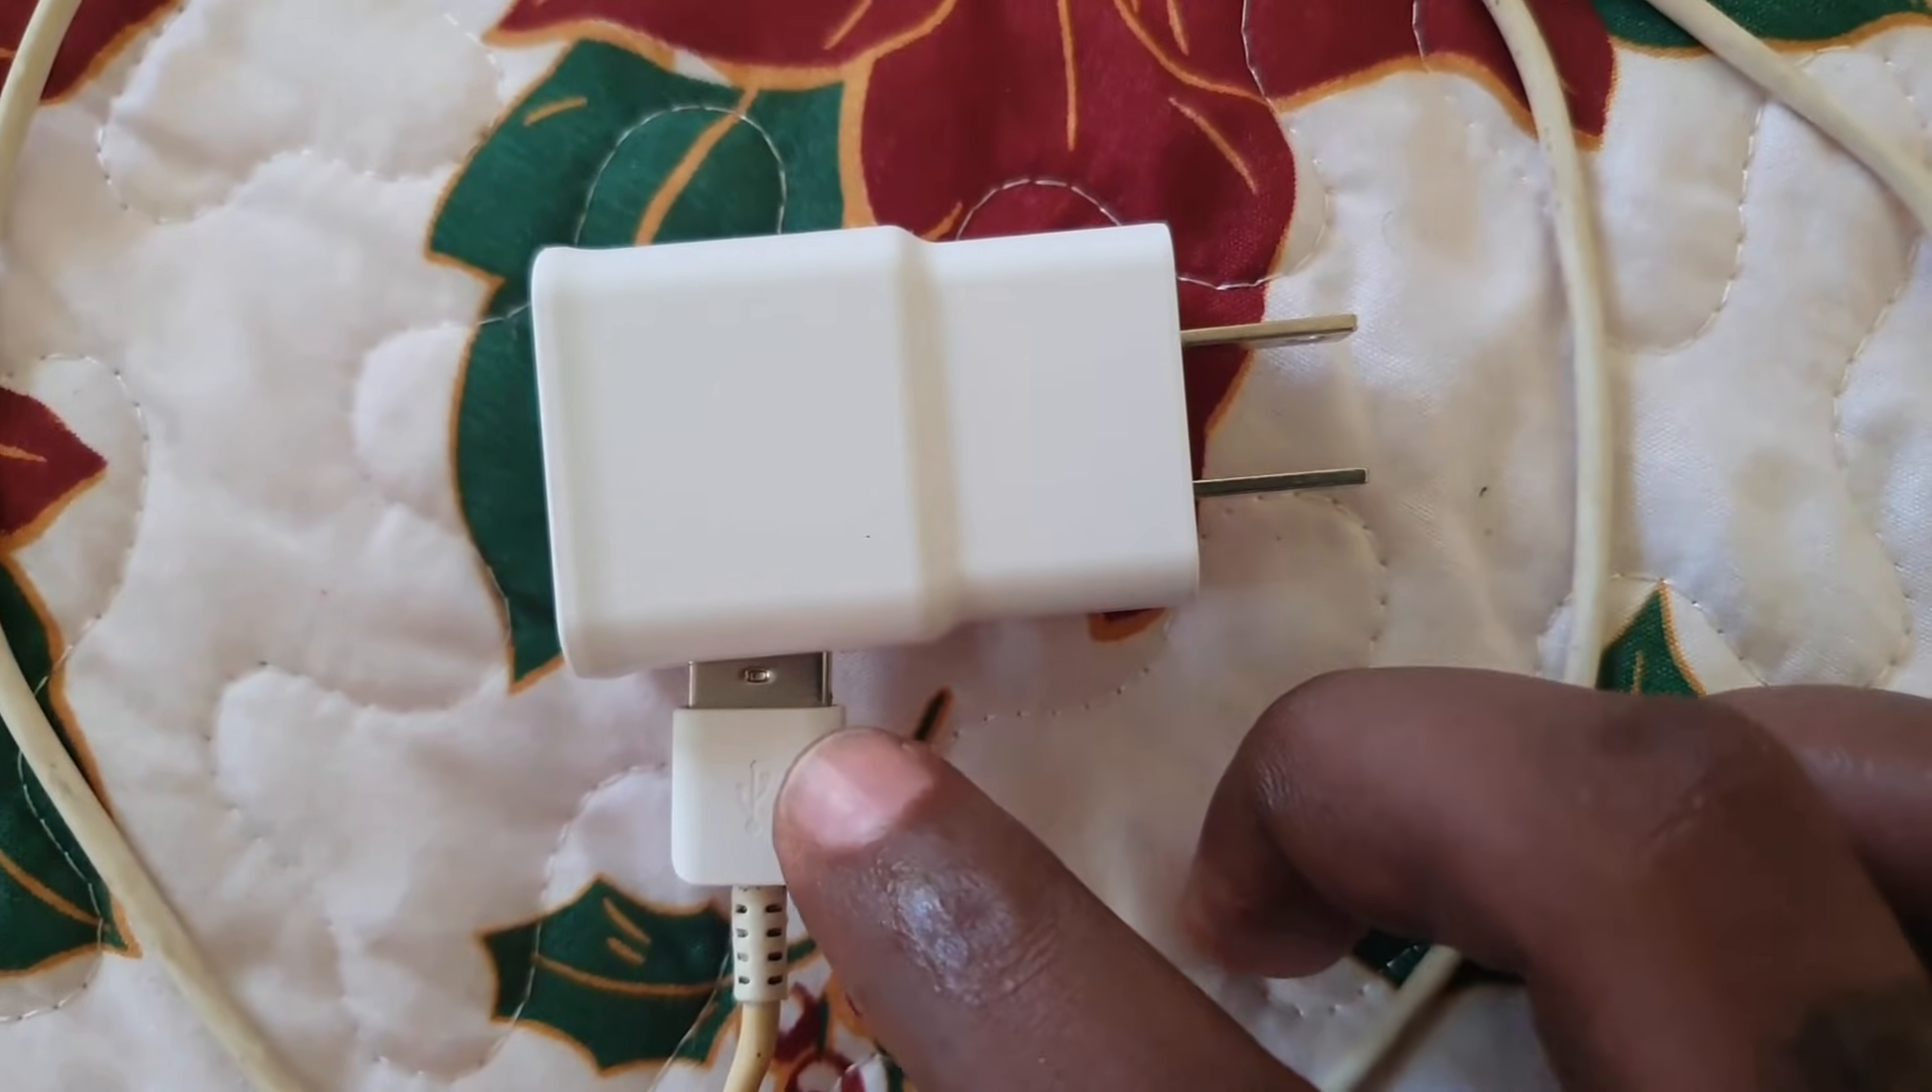When you connected the charger to the brick you didn't shove it all the way in and there's a gap between the charger here.